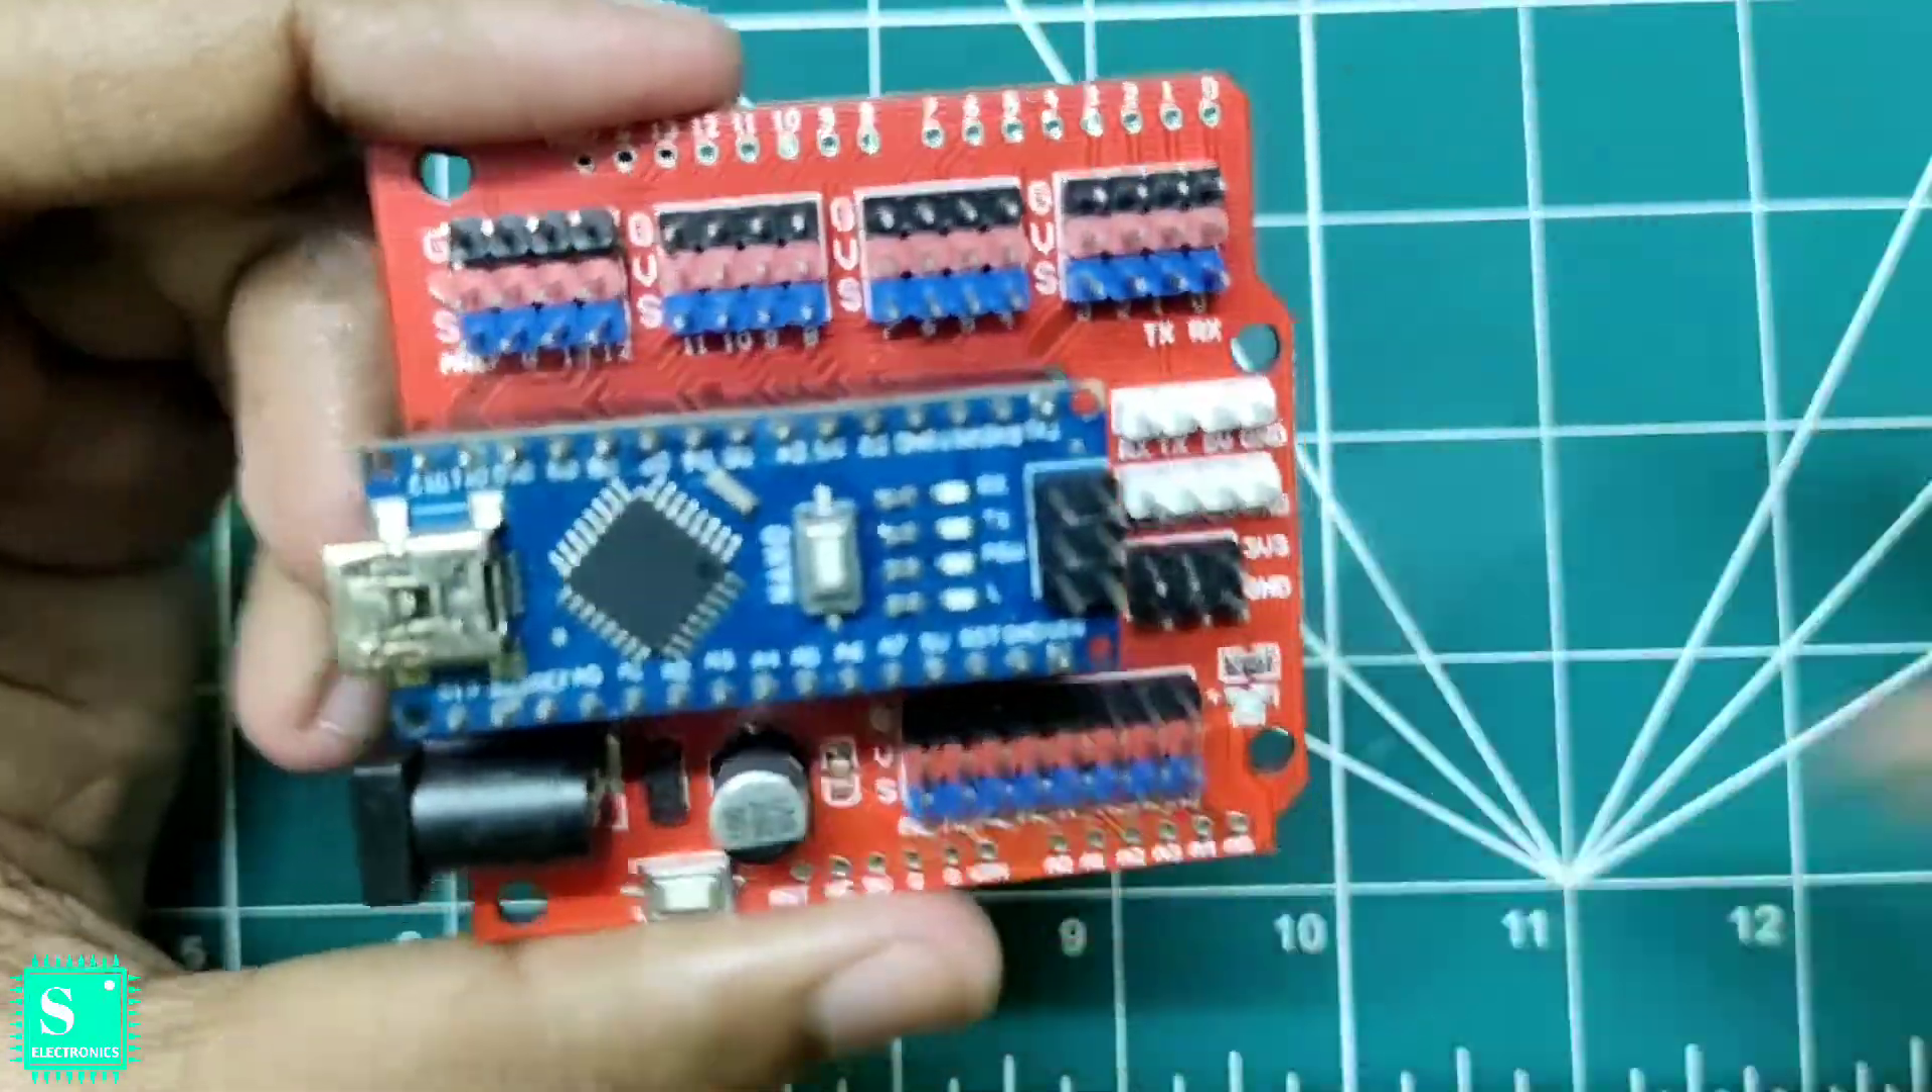So we have mounted the nano to the shield.